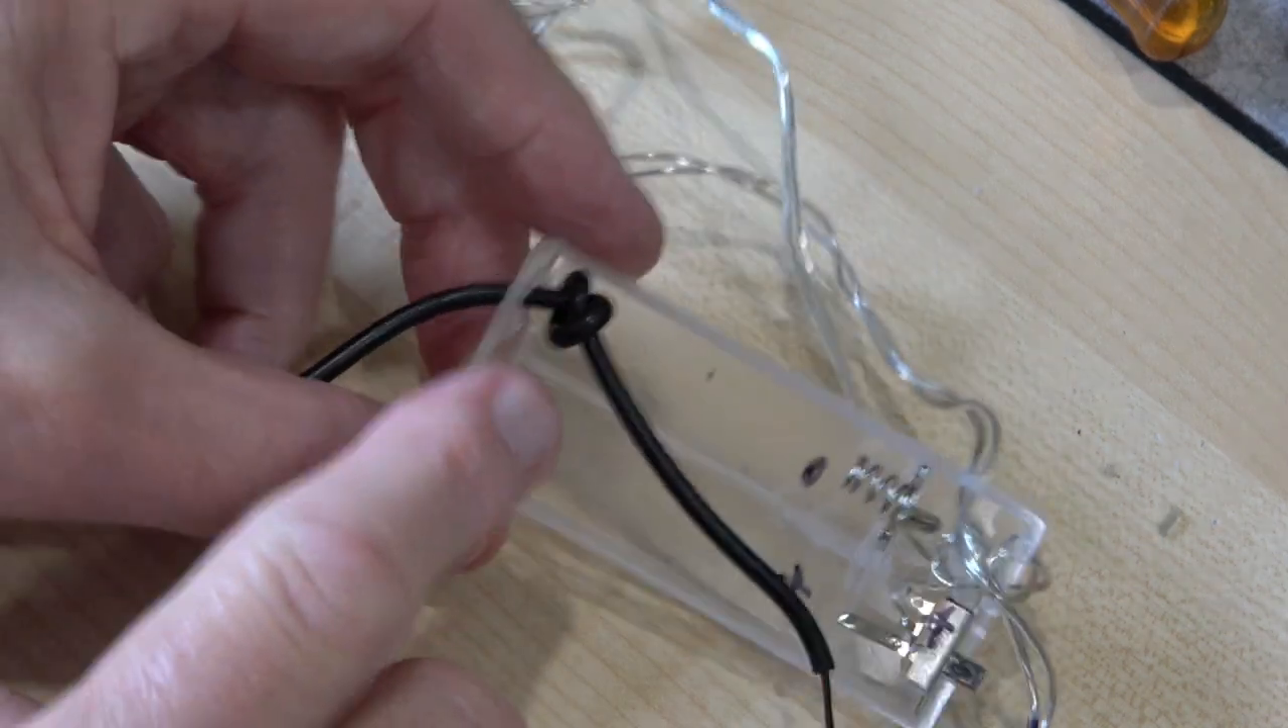Here is our USB cable through the hole which I've just drilled, and I've put a knot in it here so that you won't be able to pull it out and pull all the connections in.